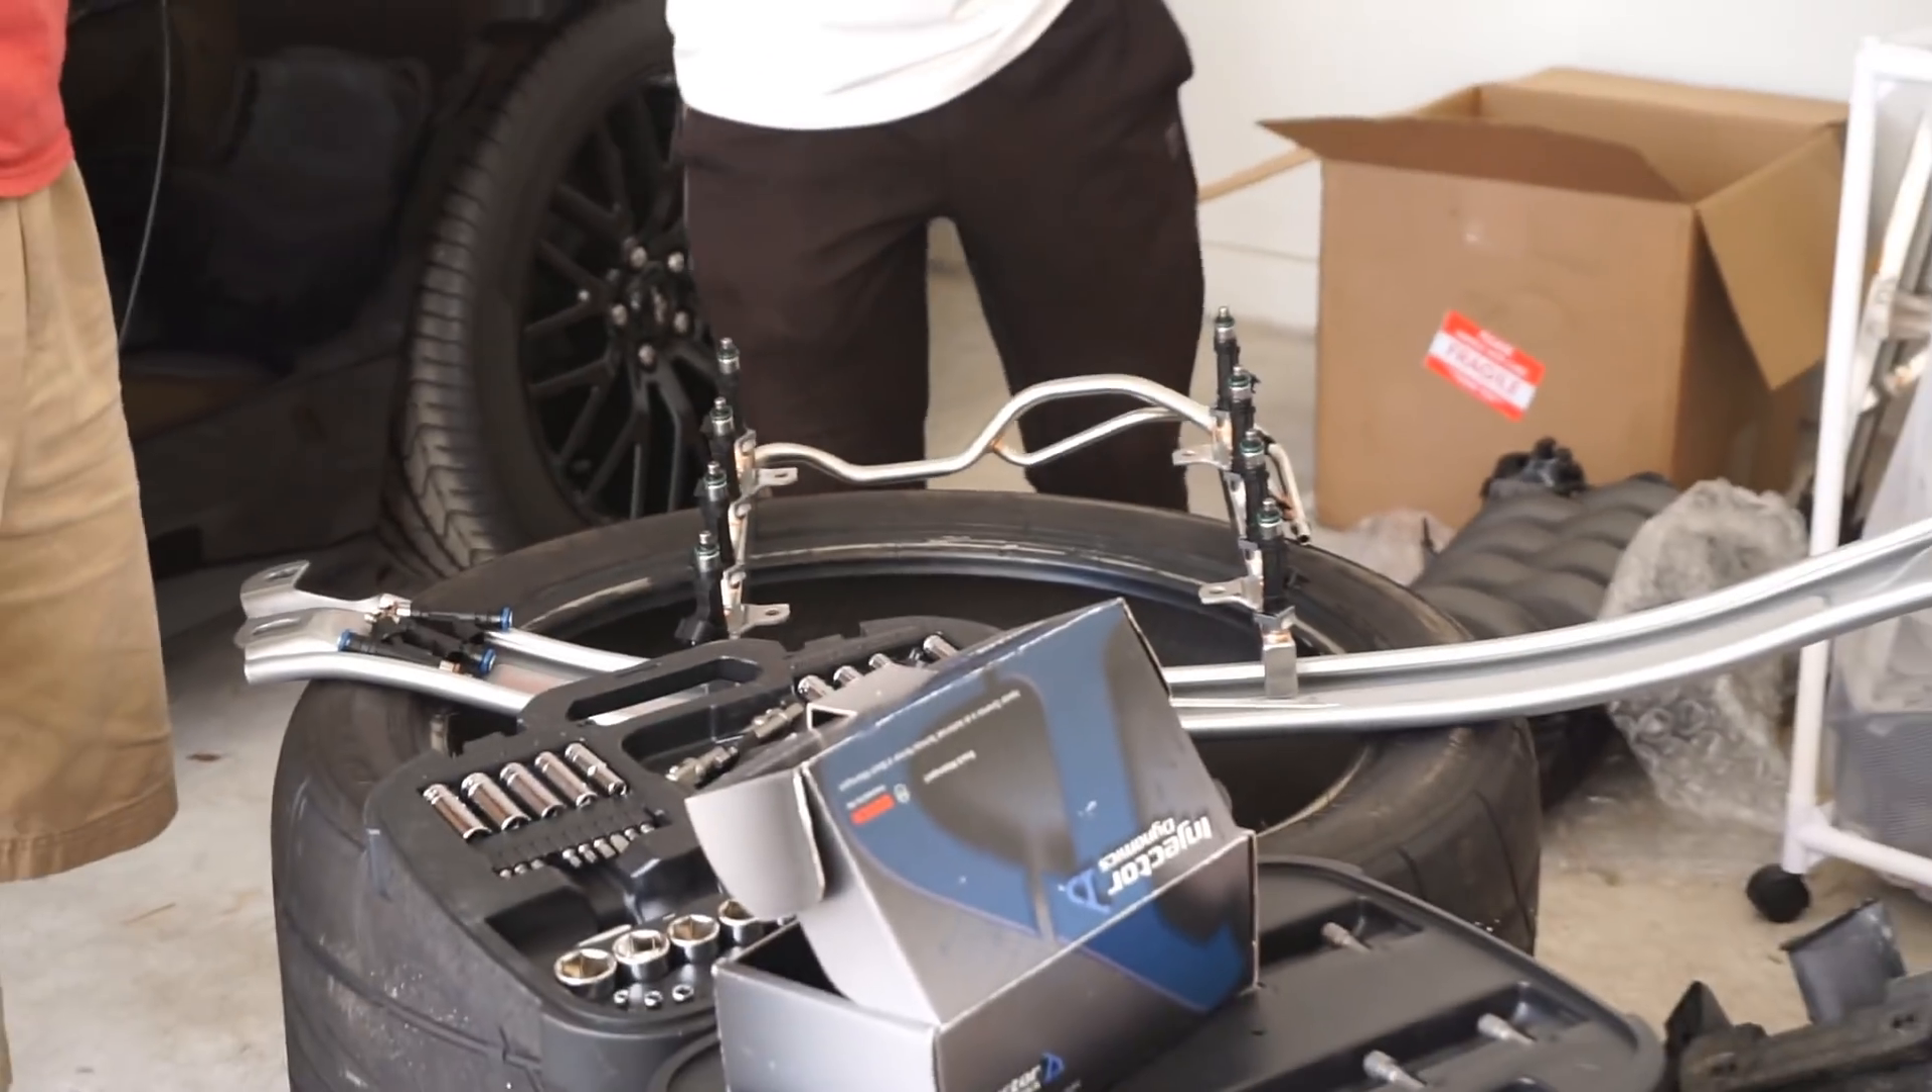So far he's got the fuel rail off they're working on installing the new uh injectors.